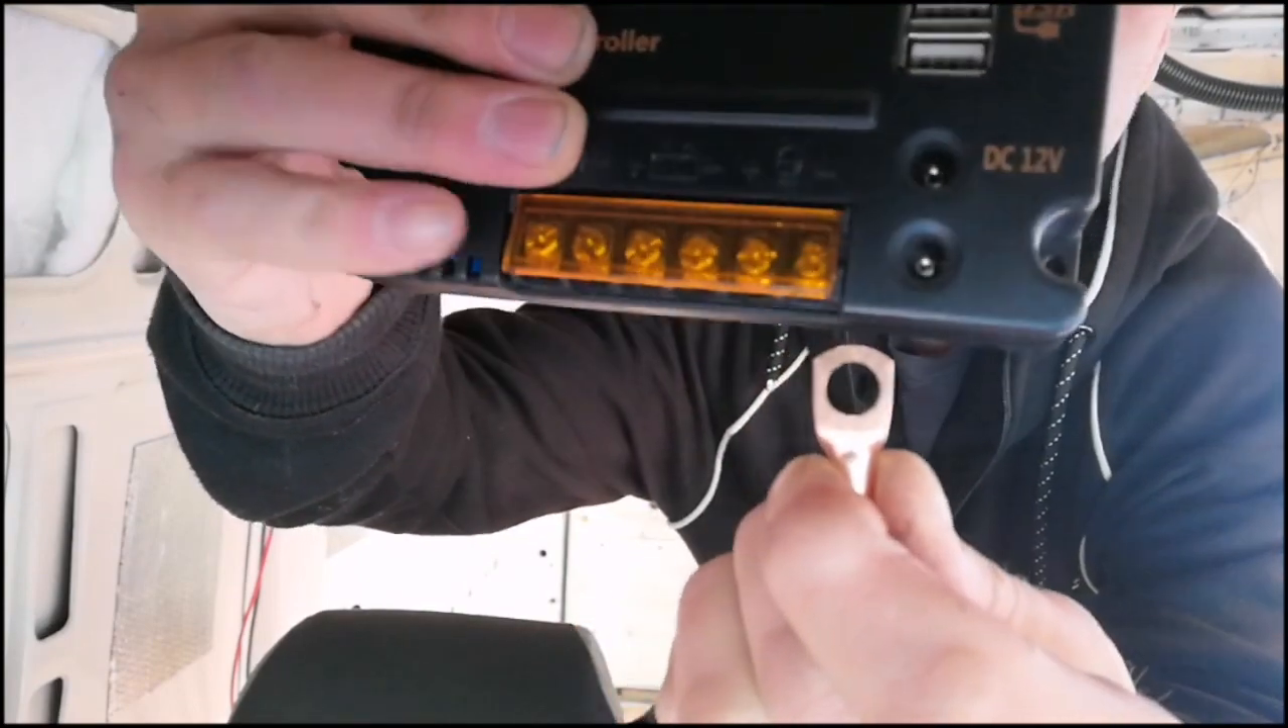So with the solar panels I've got that solar charge controller and with it you get these clips to go onto the wires but they don't actually fit in there.